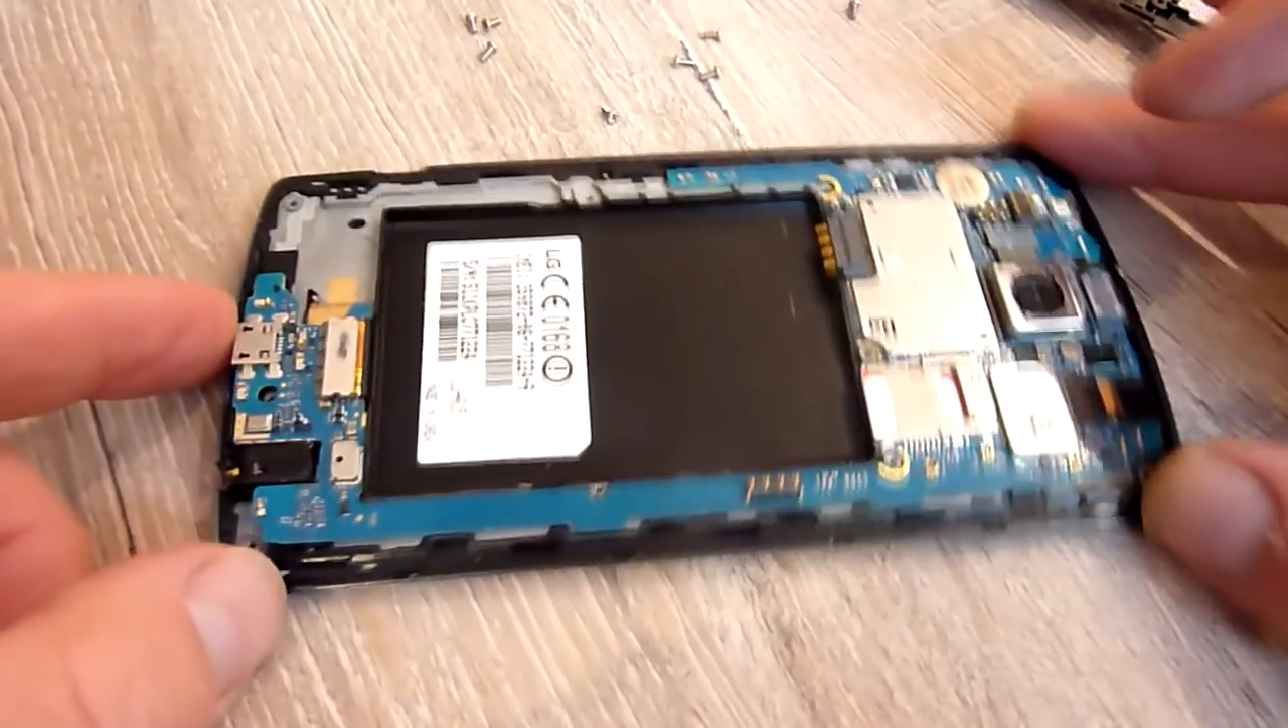OK, so we've got the back open.